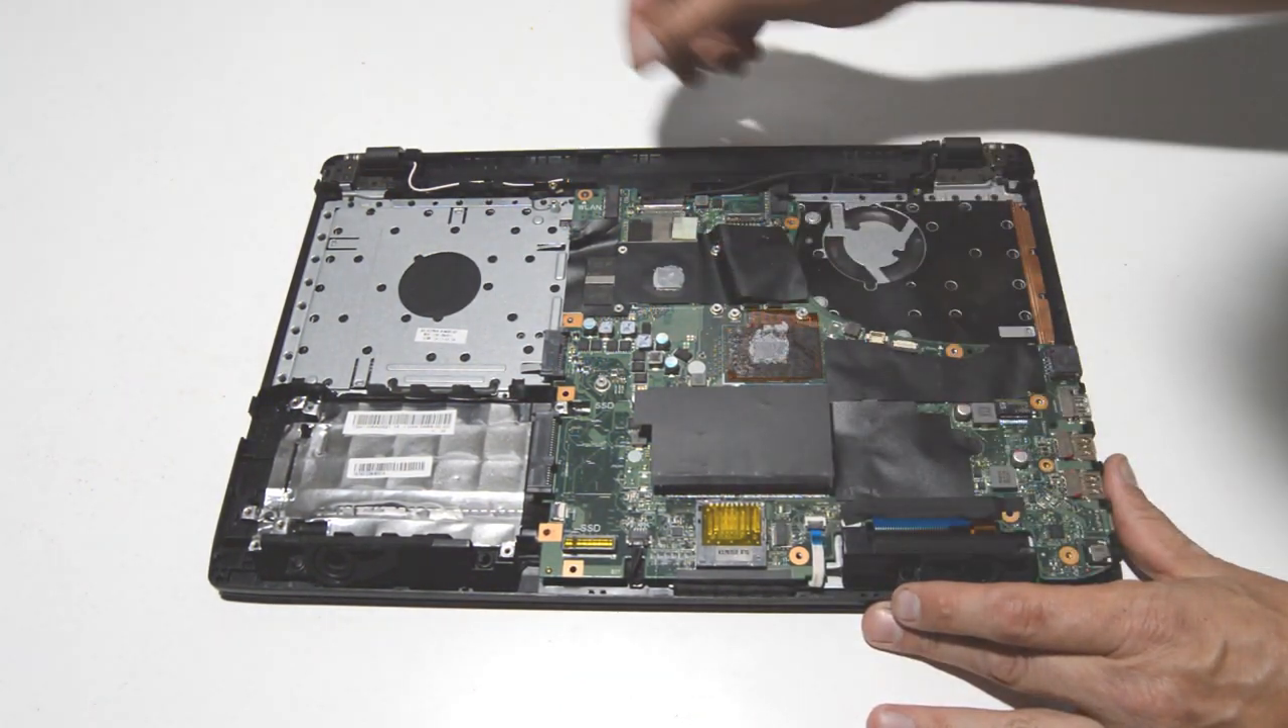All right now we have the motherboard fully exposed.